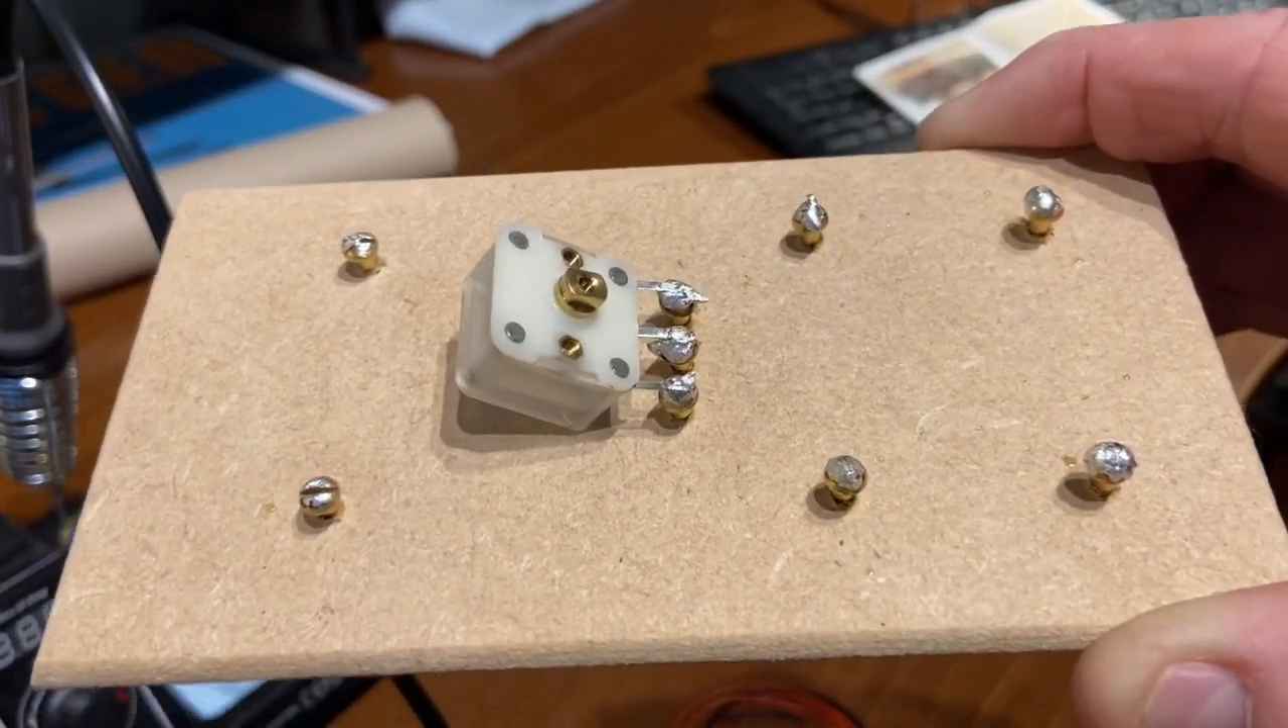I've soldered the capacitor the variable capacitor to the three screws here.